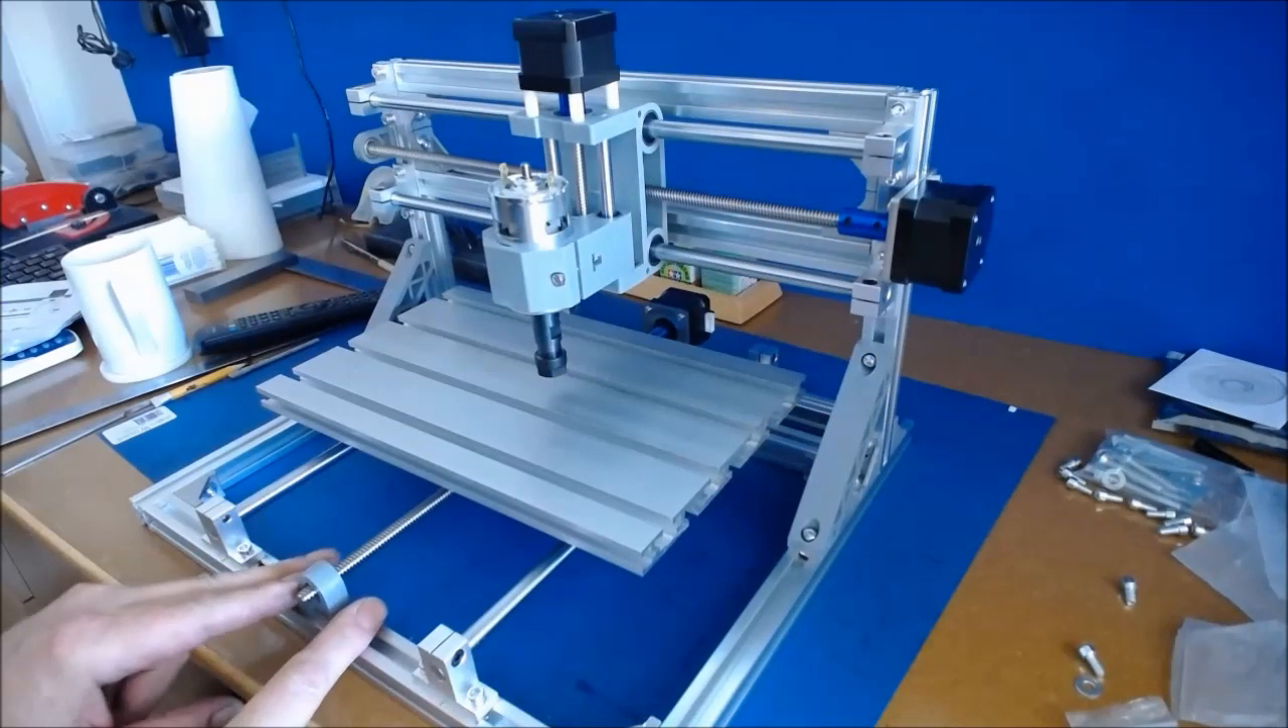Right we've got the uh bottom threaded bar put in that's all working nice and freely.